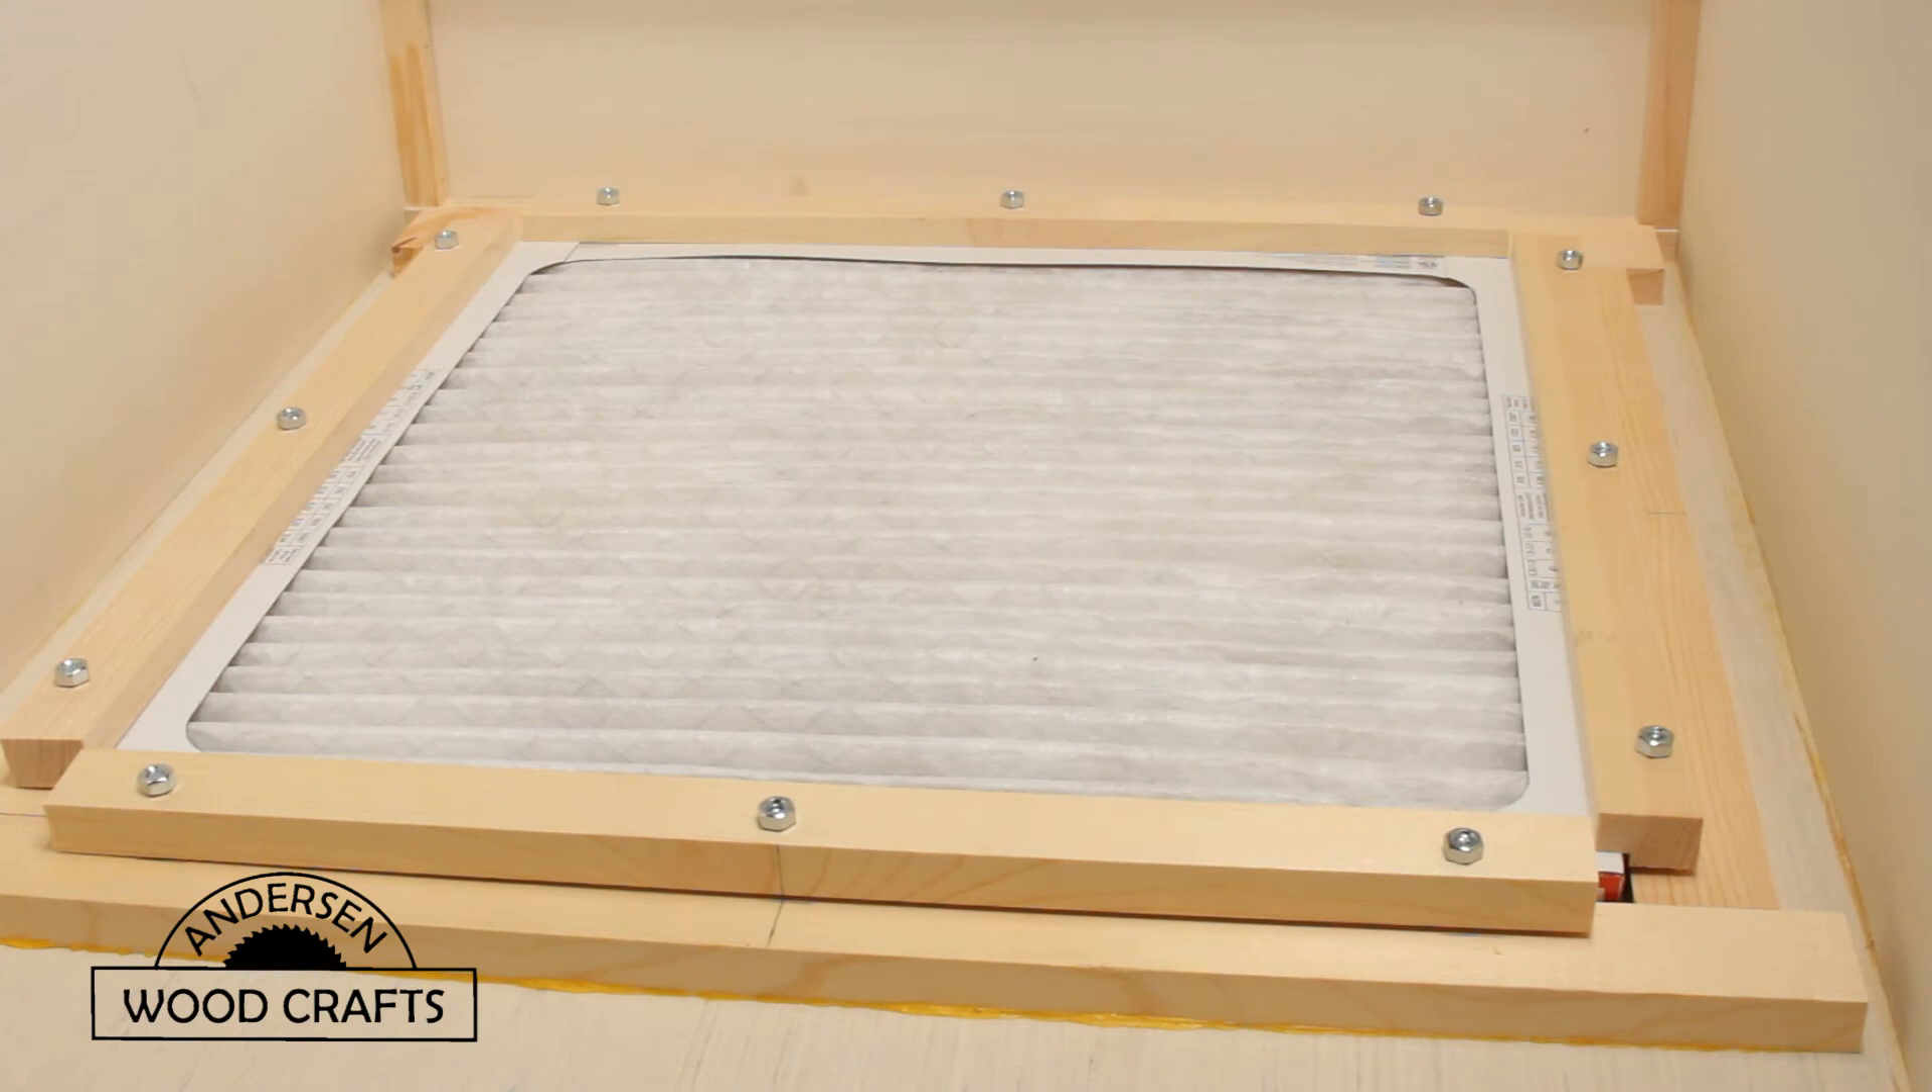And there's a completed frame with the filter installed.